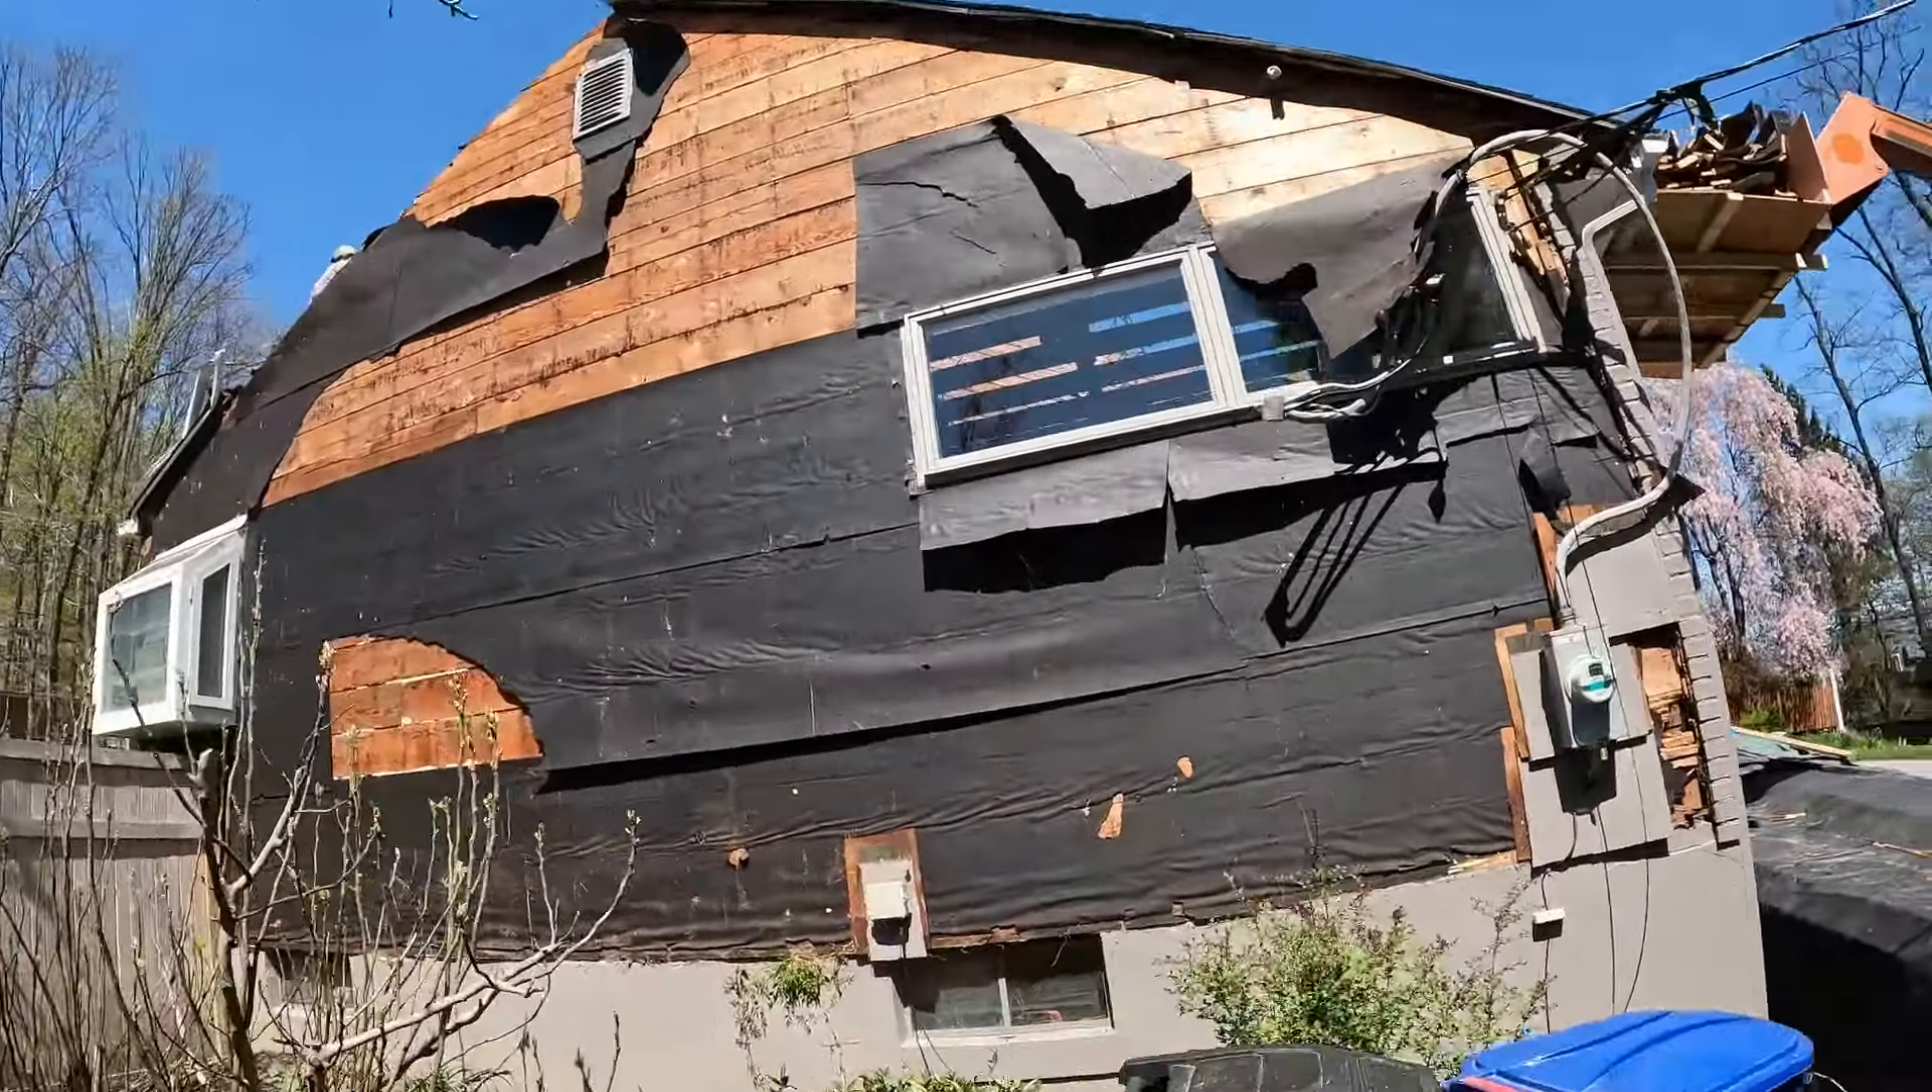Some of these windows are being changed which obviously we haven't pulled out yet.